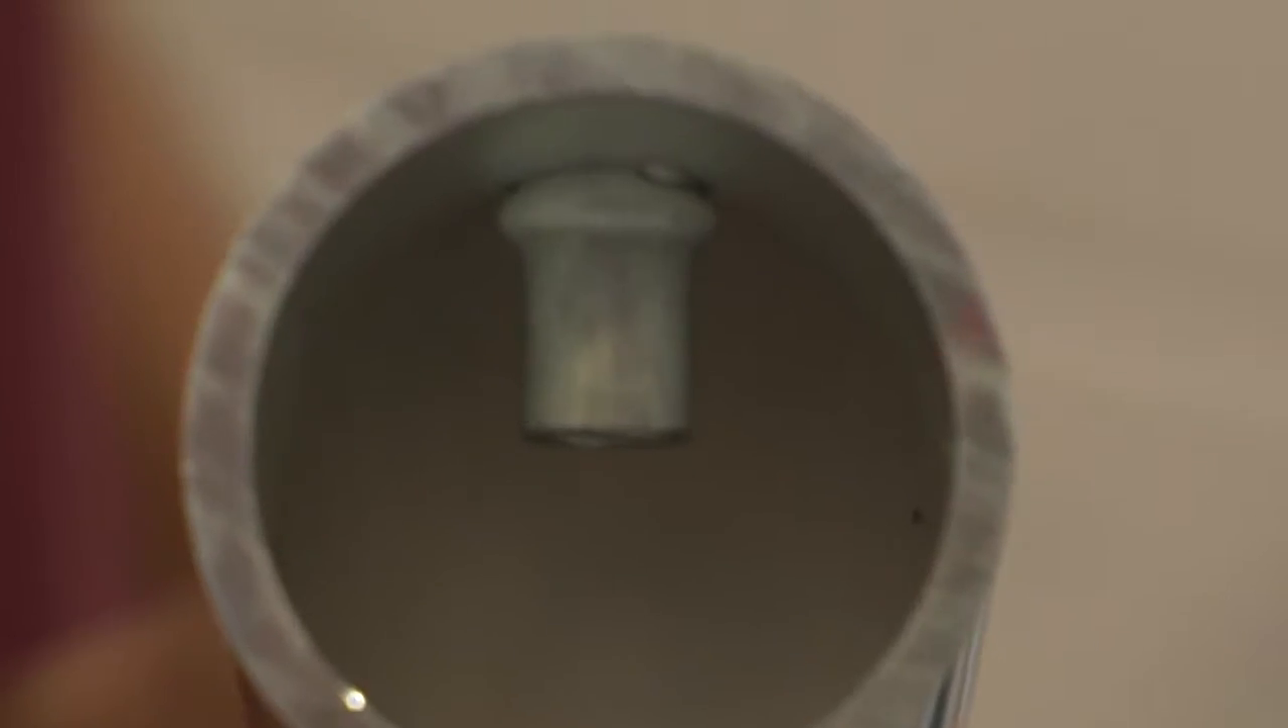This is what the installed rivet nut looks like.